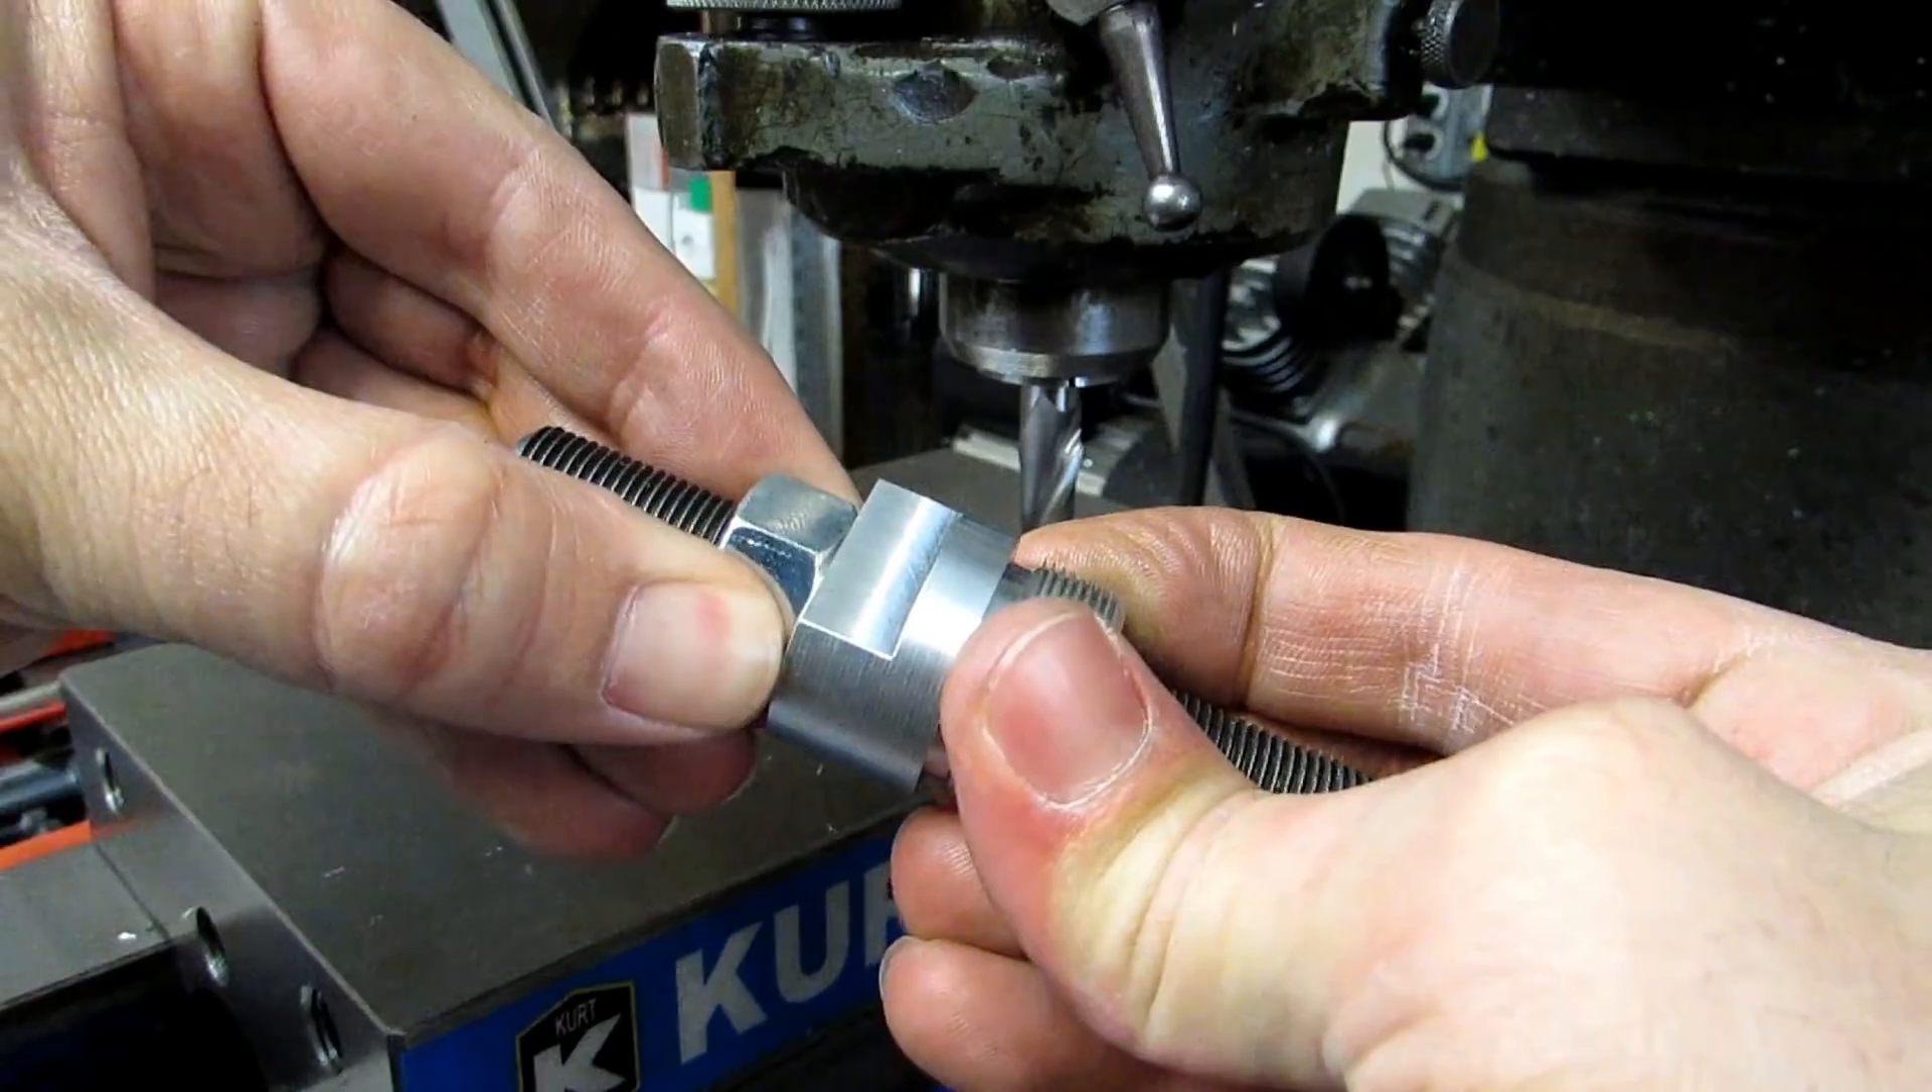And then I've added a jam nut here so you can jam it into position once you've got it set.